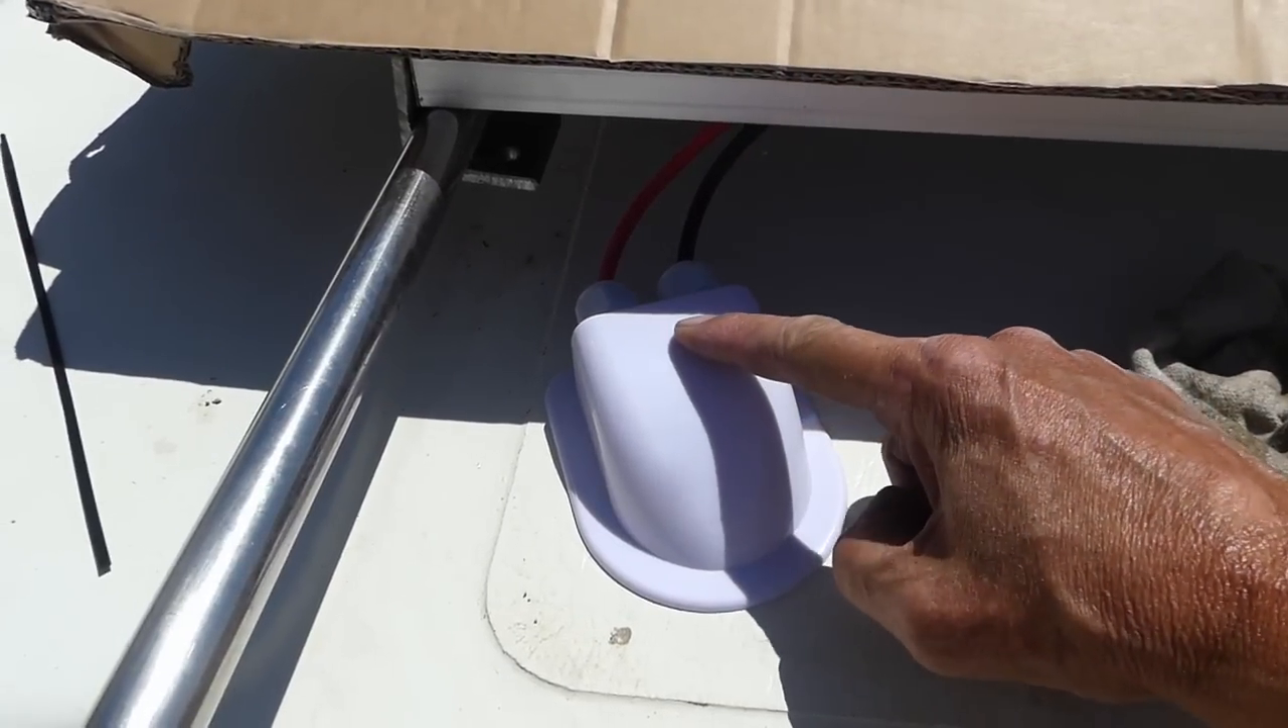Right, so the wires are in and the cable gland's on.